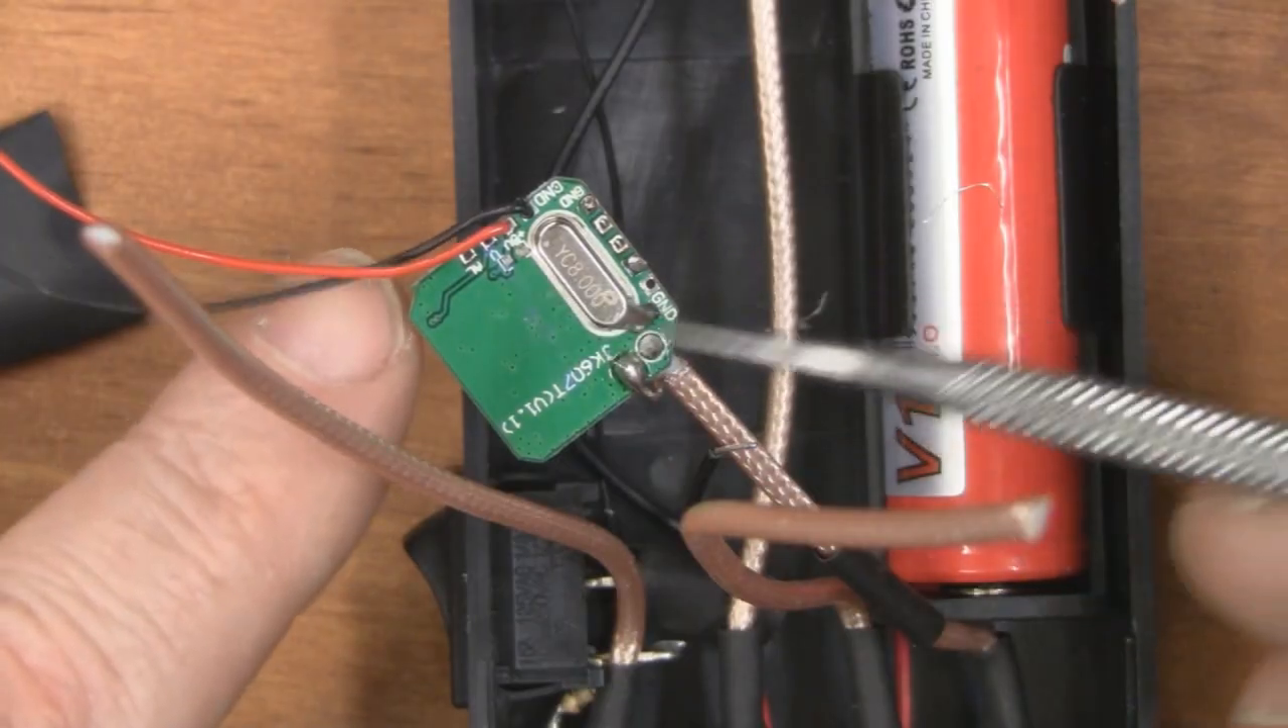That's the first transmitter soldered in place there.